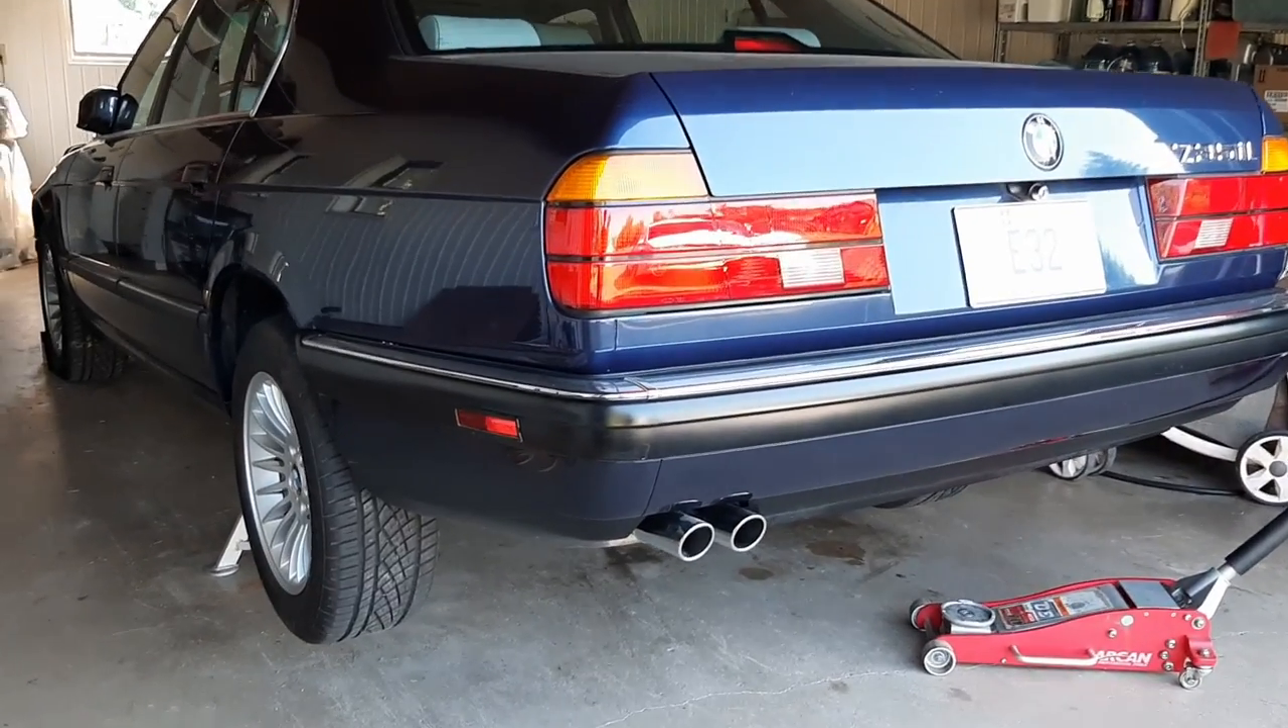As you can see I put the wheels back on.